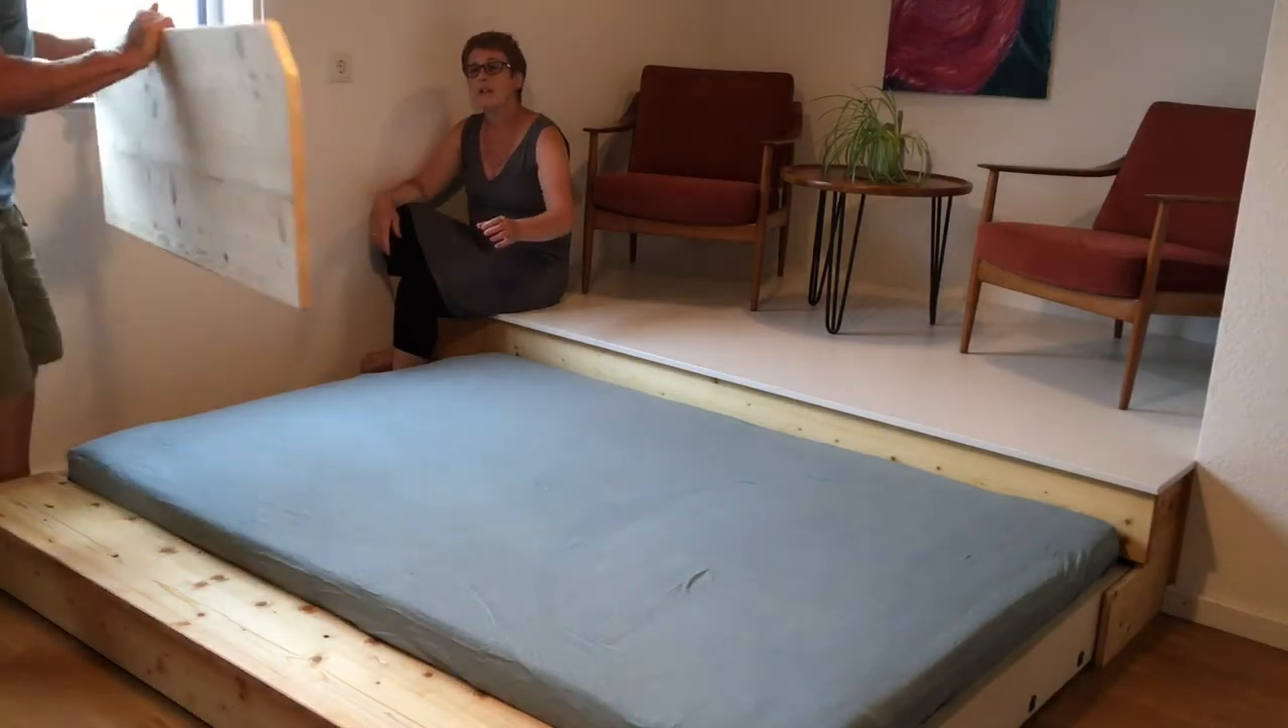So, our bed's nearly finished now. All we've got to add is a headboard that Sepp's already made.